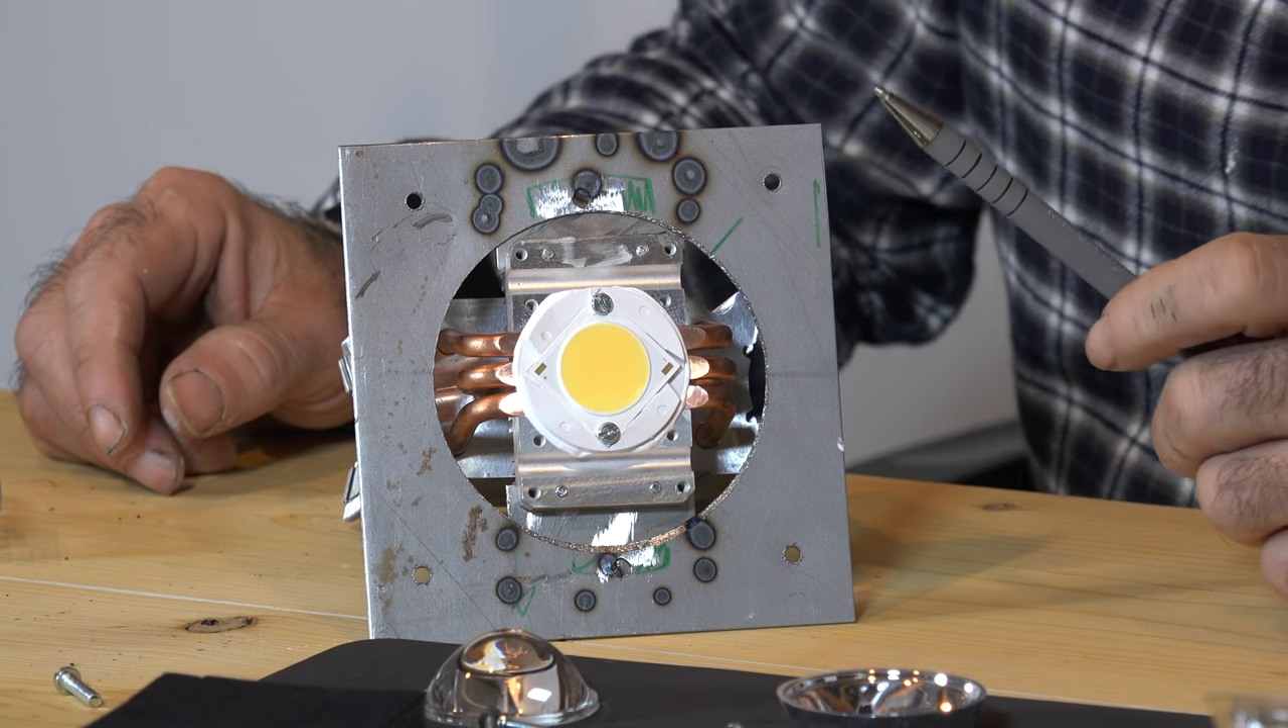So we have the LED mounted onto the cooling element and the cooling element is mounted onto the back plate and now we need to connect the power supply to the LED.